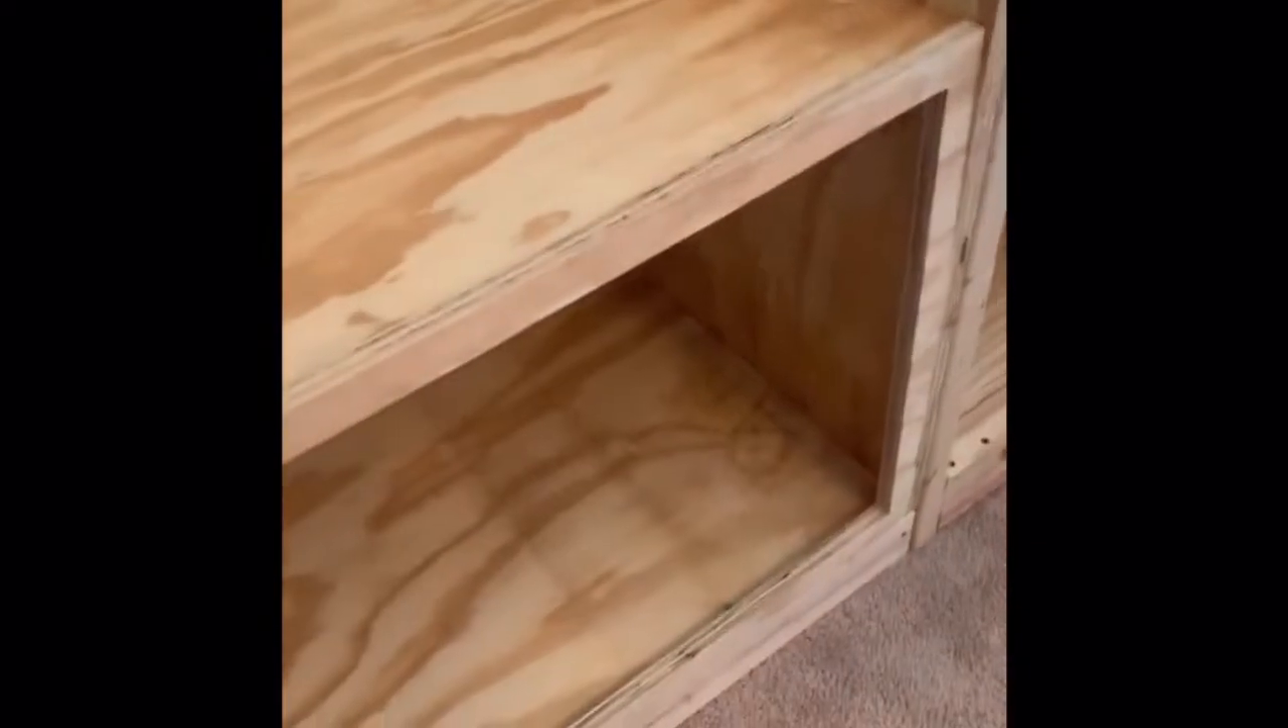At this point we've already framed out our cabinets.